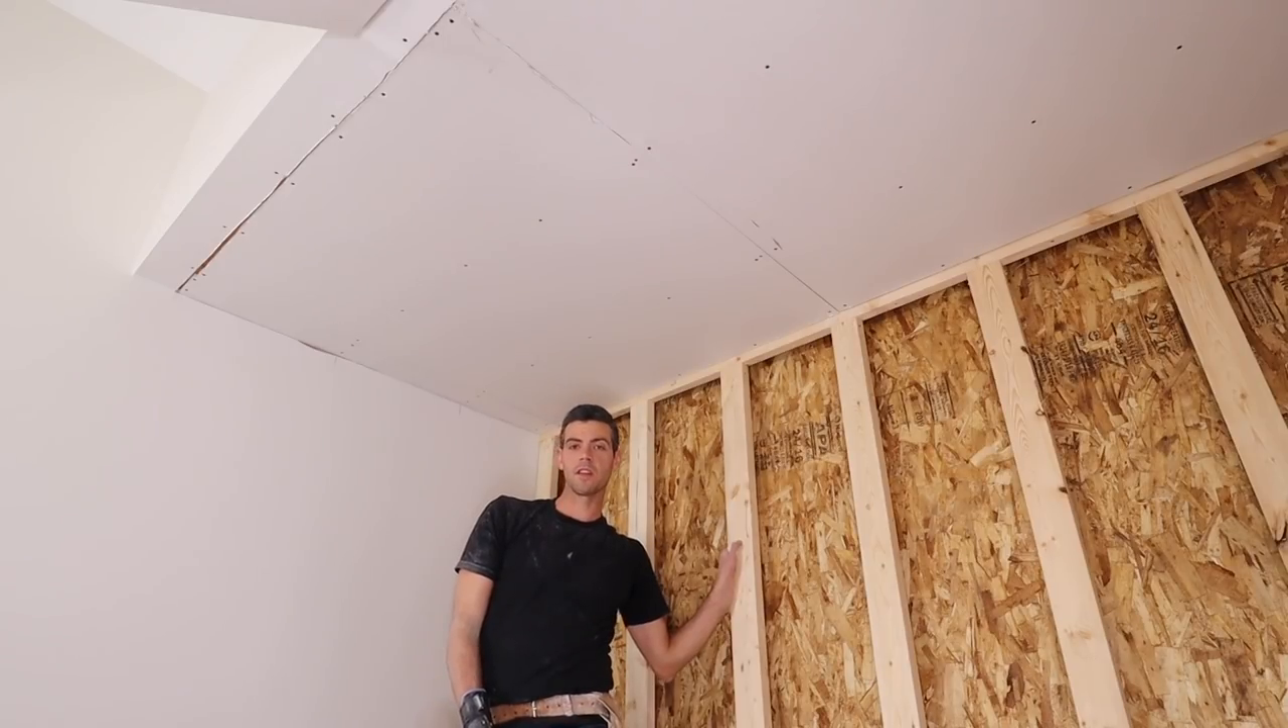This little bit of ceiling is done Just got walls left to do but I'm tired and I'm feeling as creaky as this bench is.